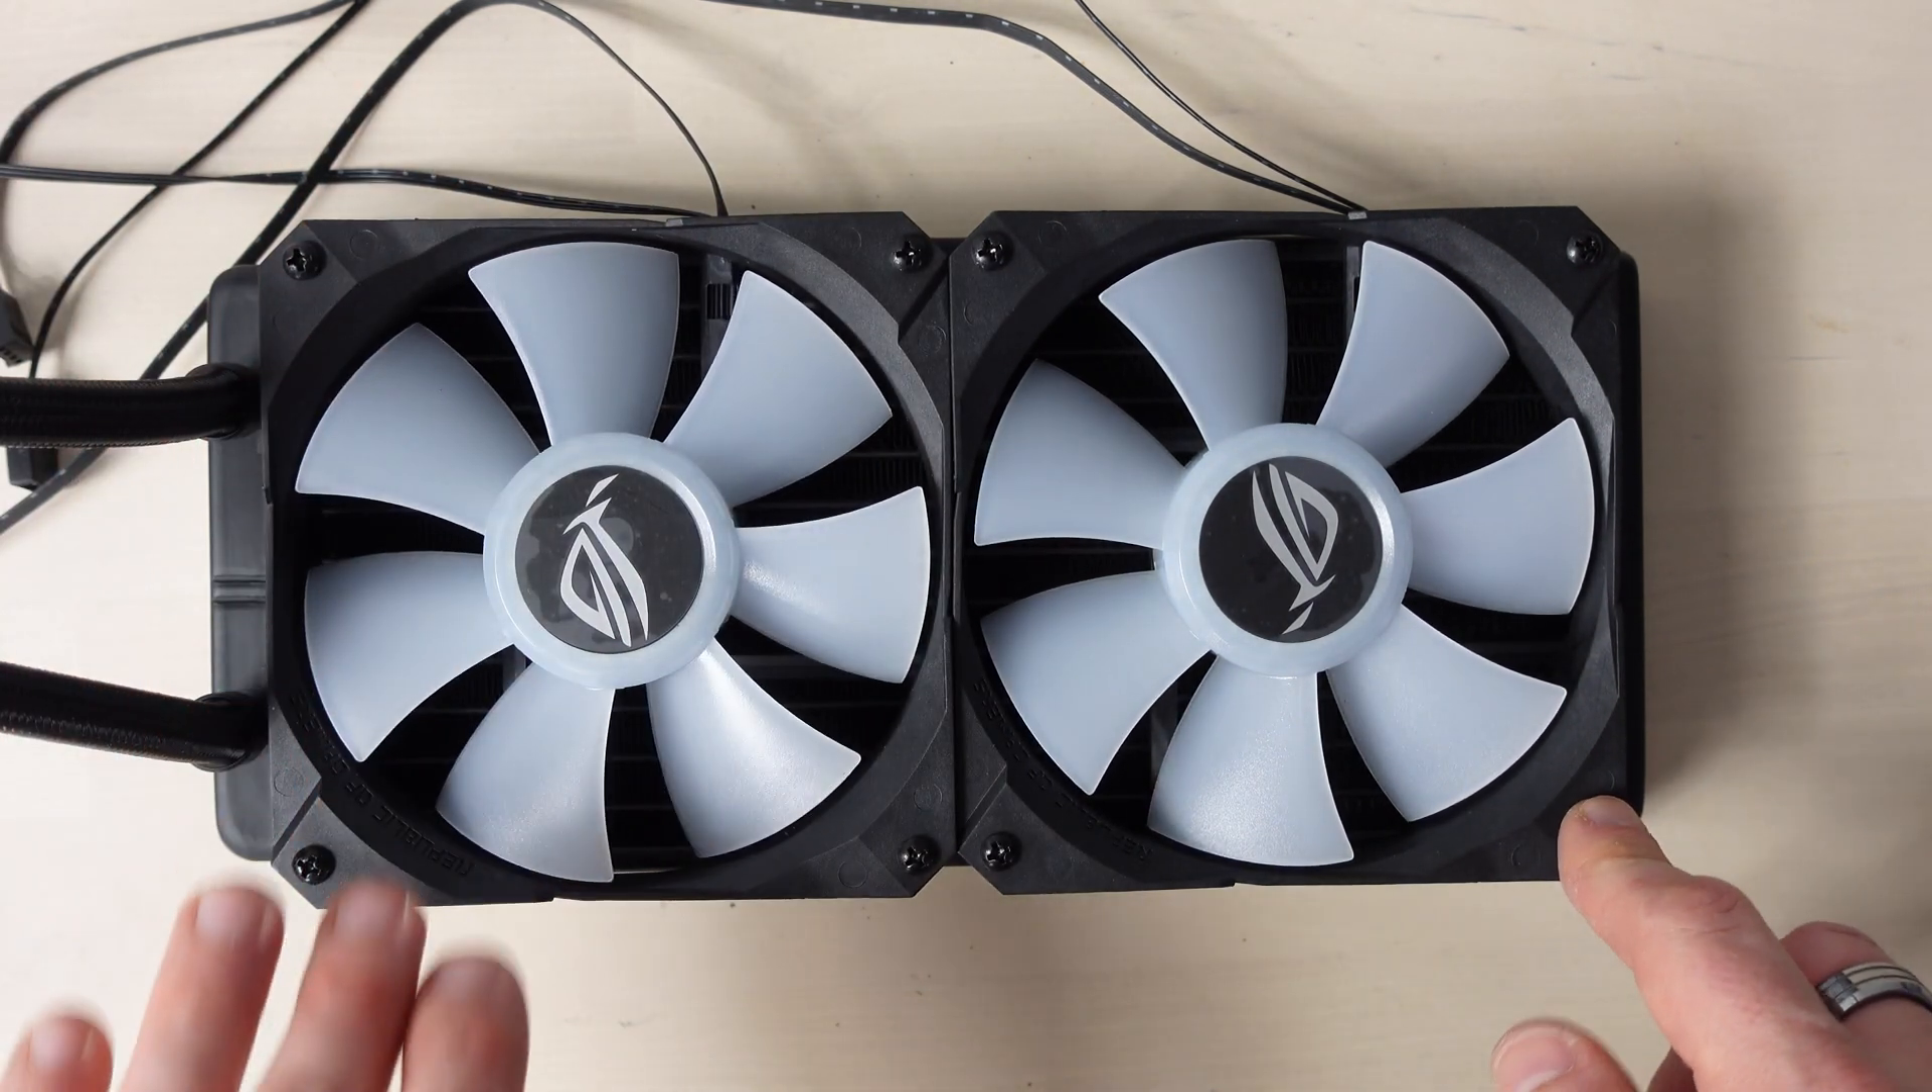And with that, we are done. Nice fans installed.